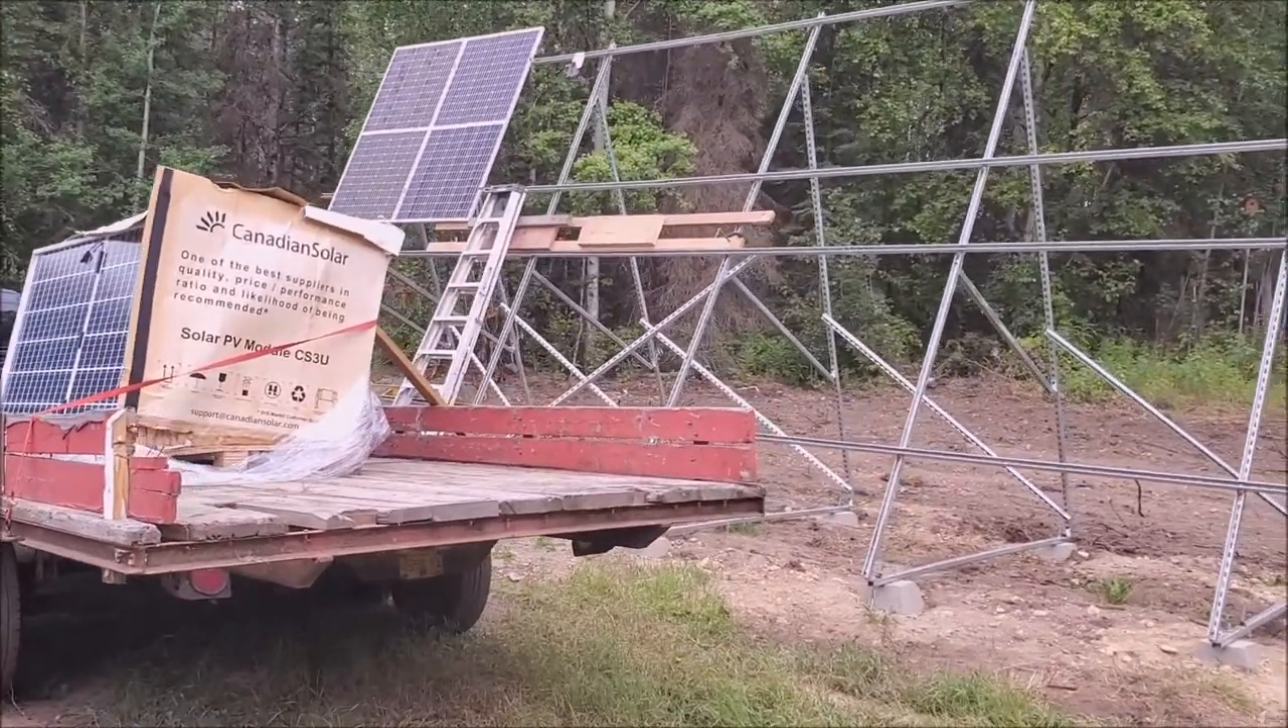I got all the horizontal runs attached and where I need them.